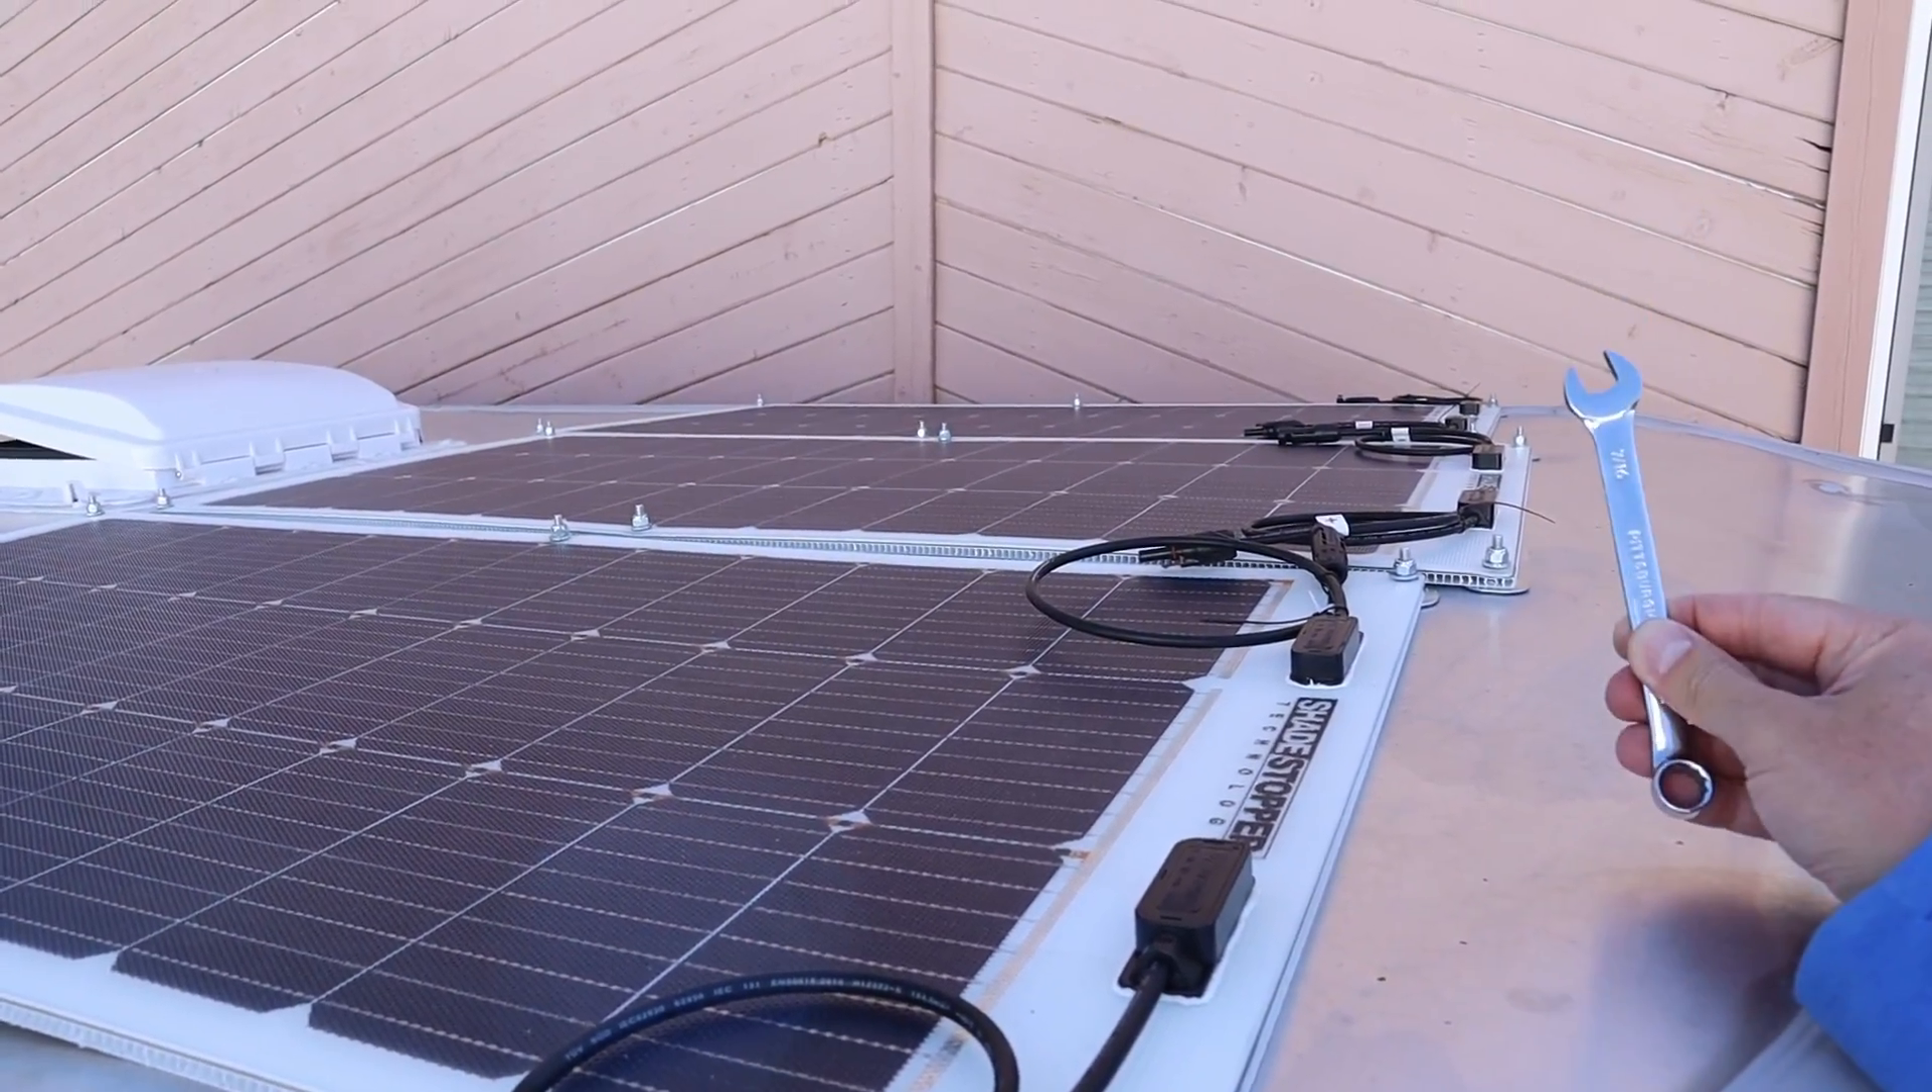I'm going to start with the middle one and then I'm going to add on the two secondary panels so they're not in the way. Okay guys all the solar panels are installed that process was not bad at all.